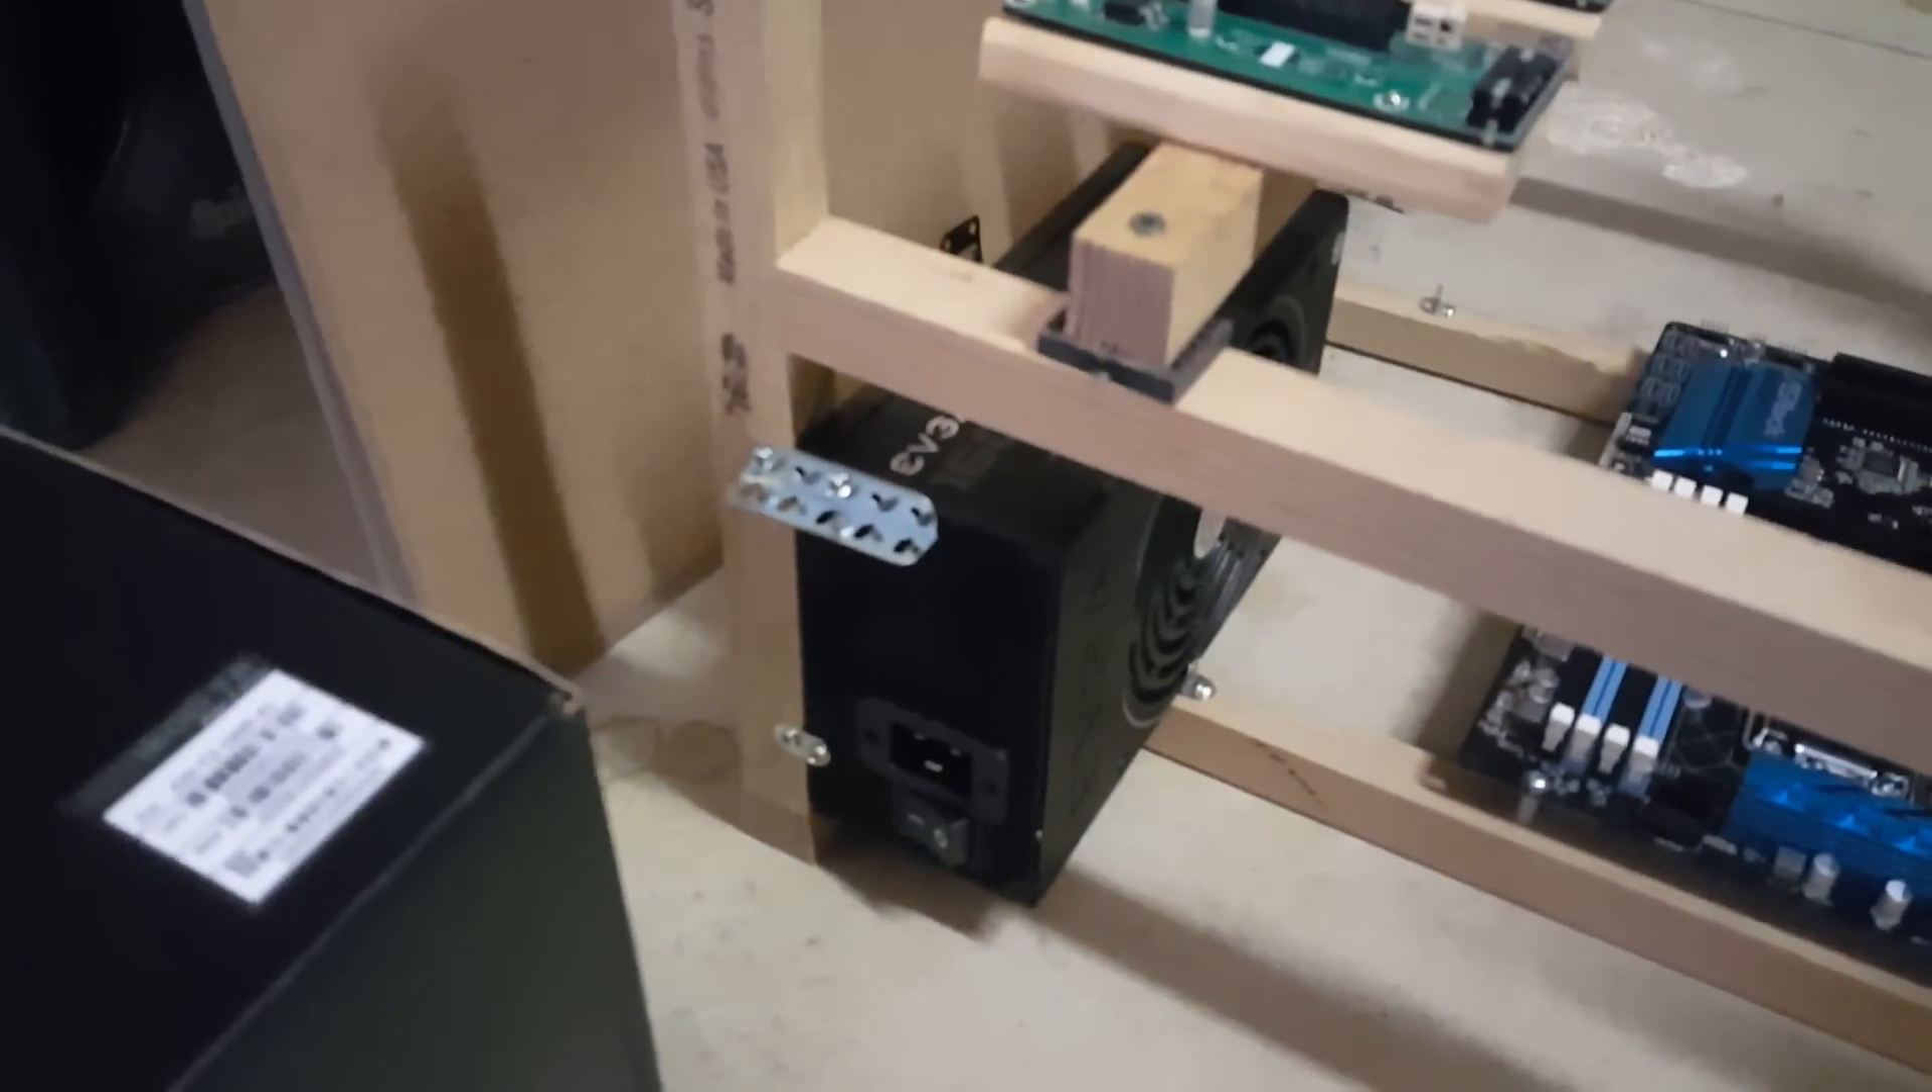The power supply just sits on this back end. I just used some brackets and screwed it into place.